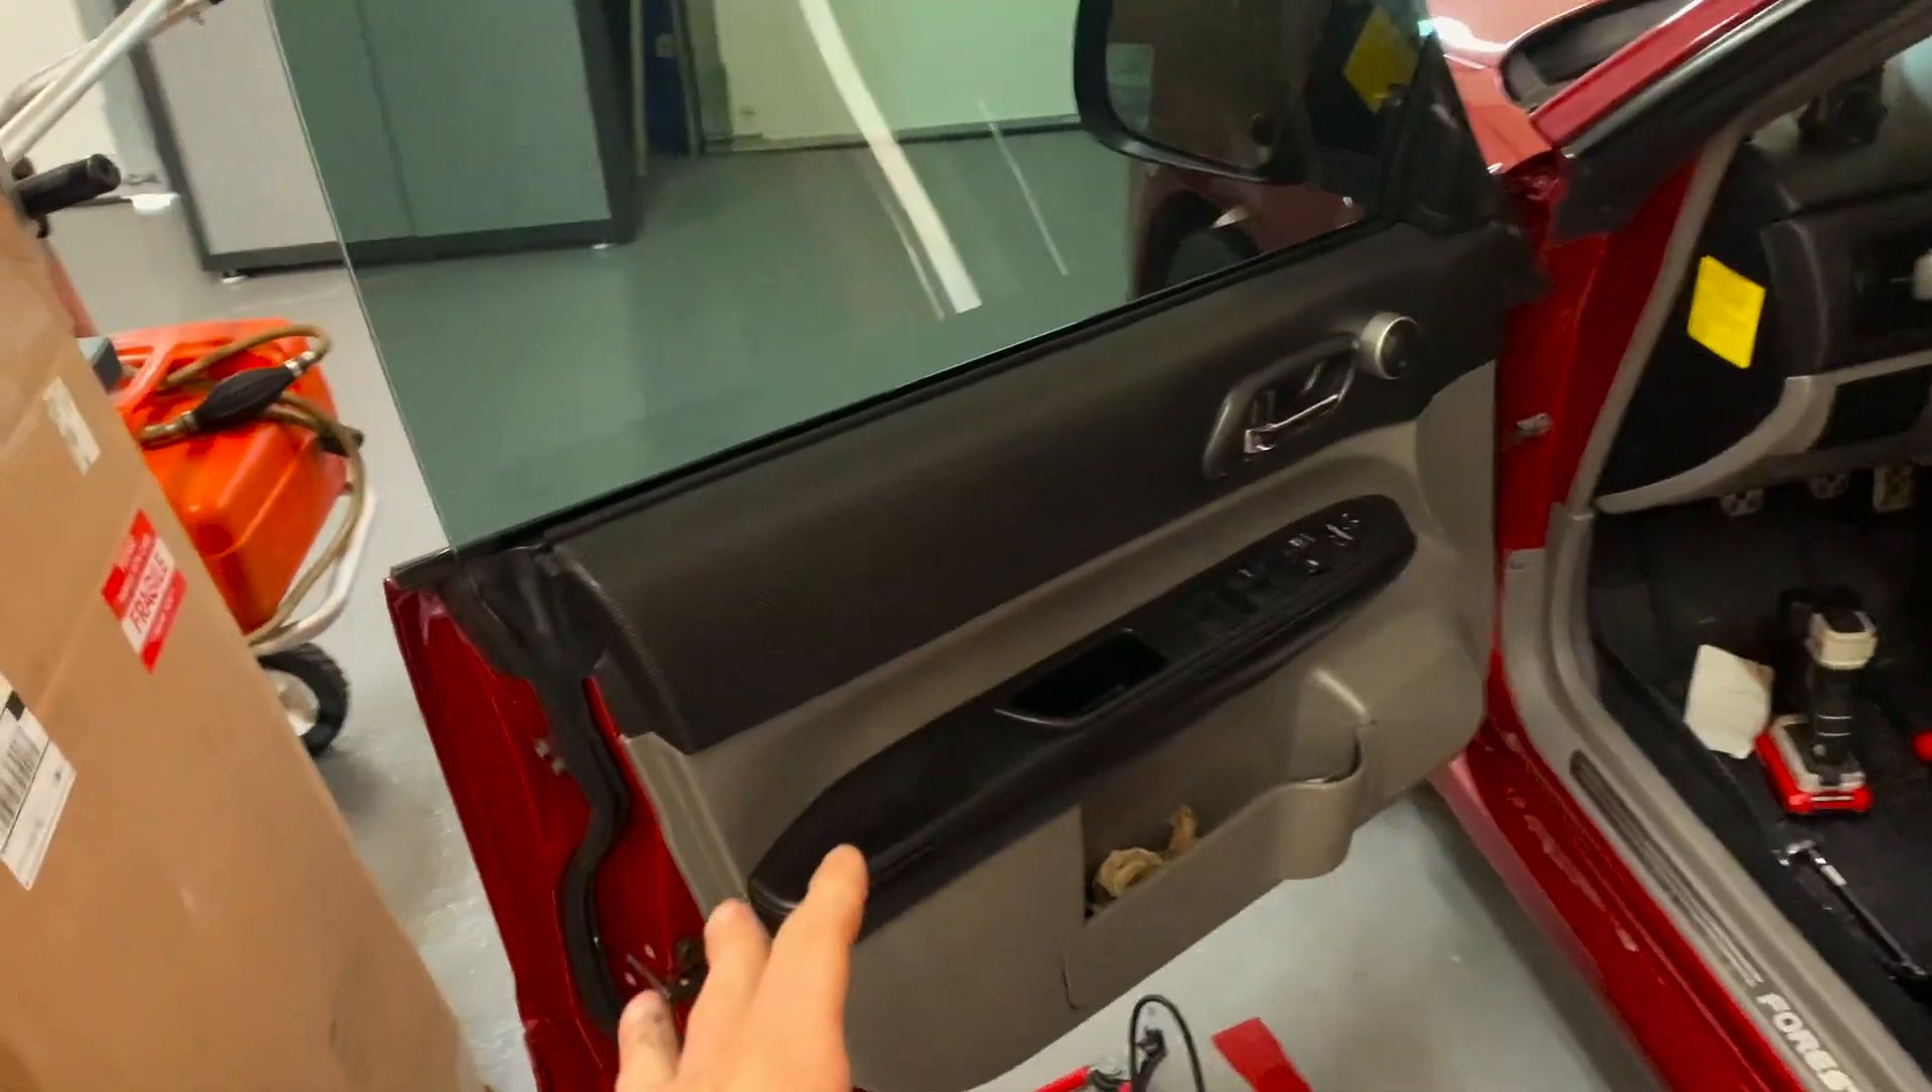So we got the whole entire door panel back on.